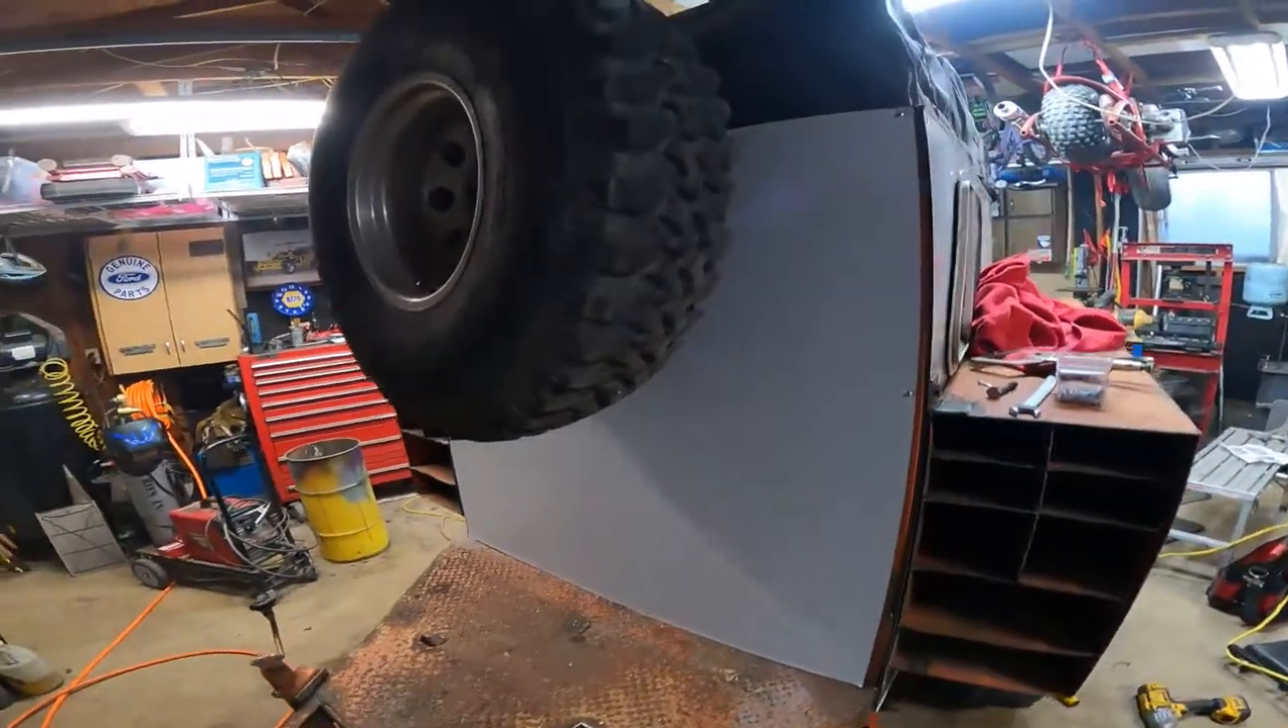All right, front panel's on, spares on. It's all mounted on there. It seems pretty solid.